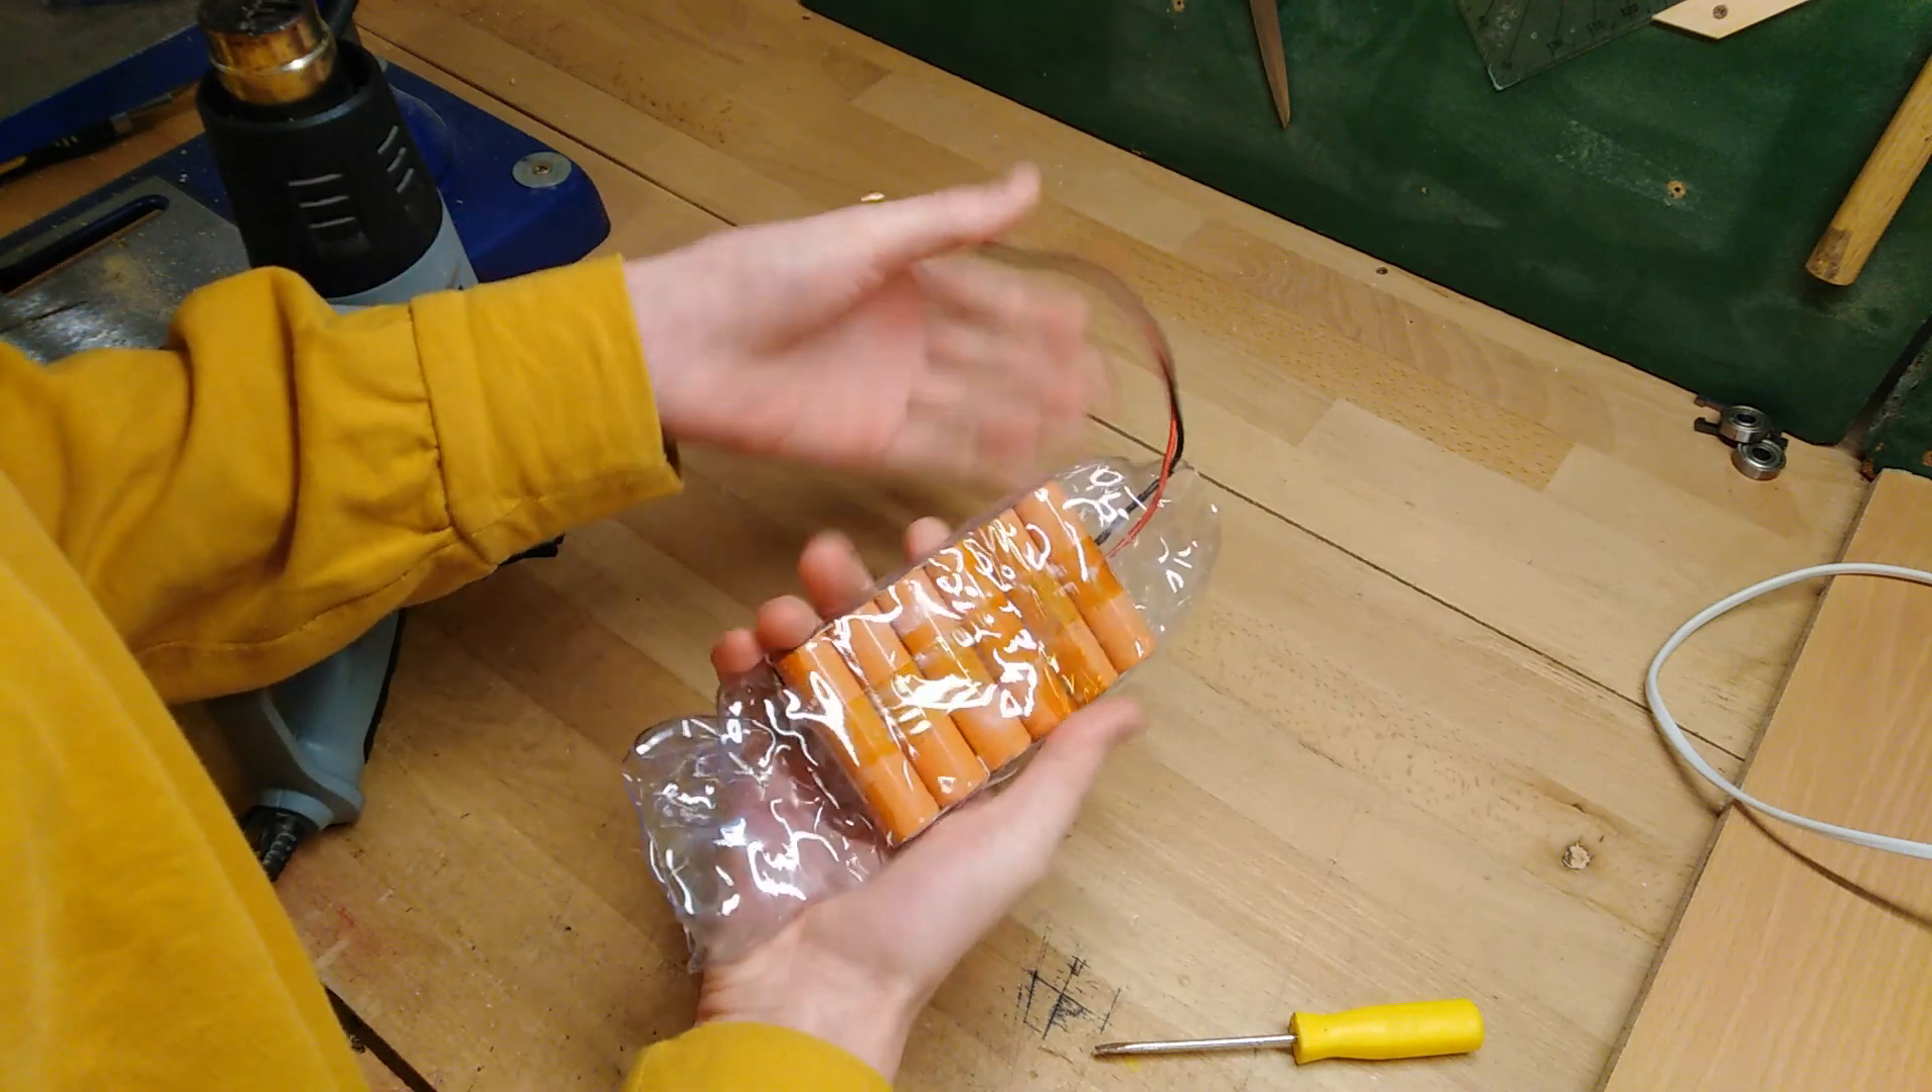I guess the bottle was too big.